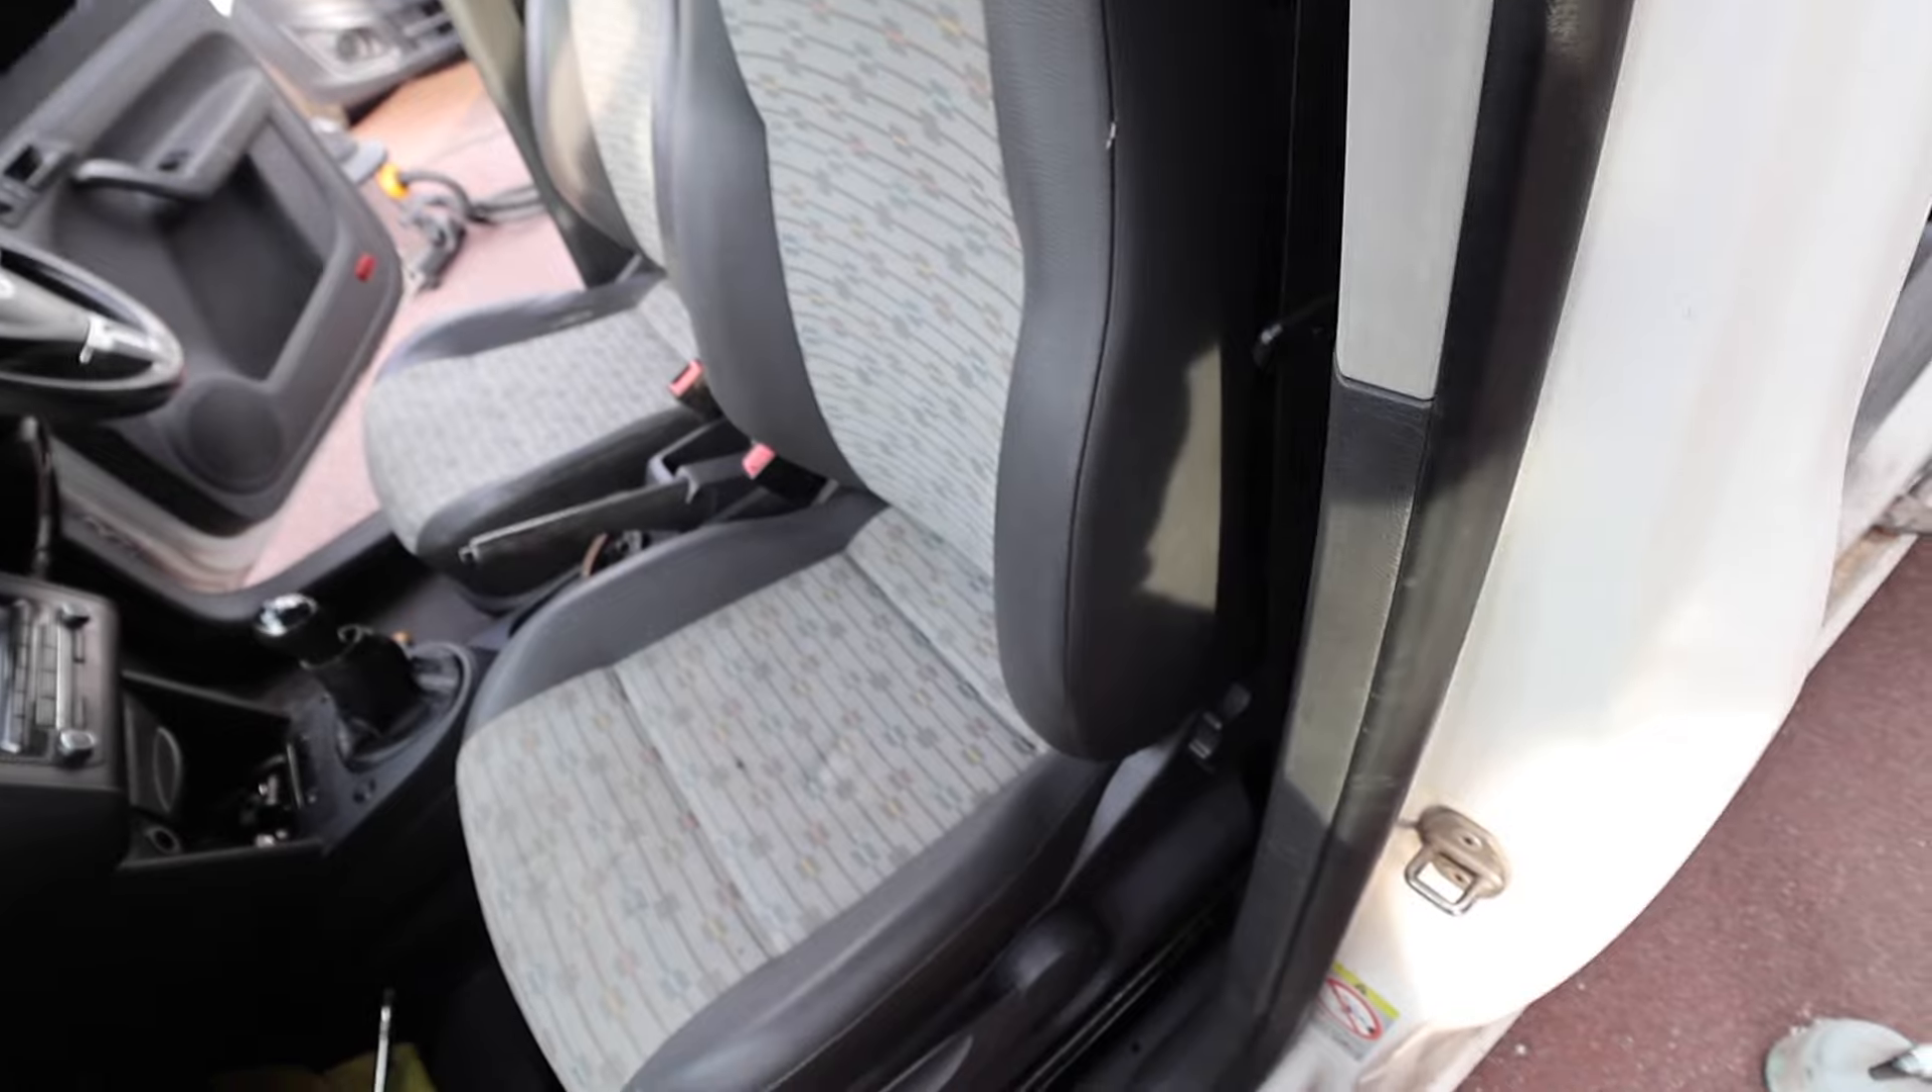Seat is in it's coming together now.